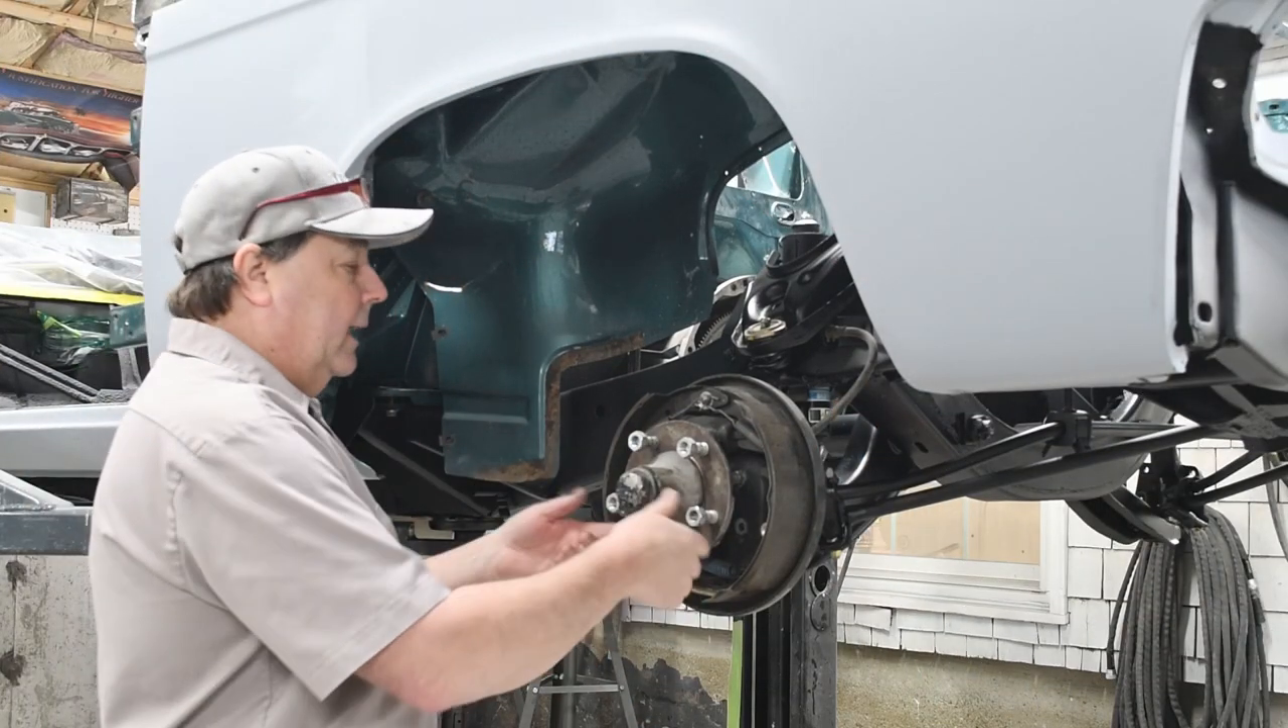So what I've done here is I've already taken the brake drum off and we're going to walk through this on a step-by-step basis.